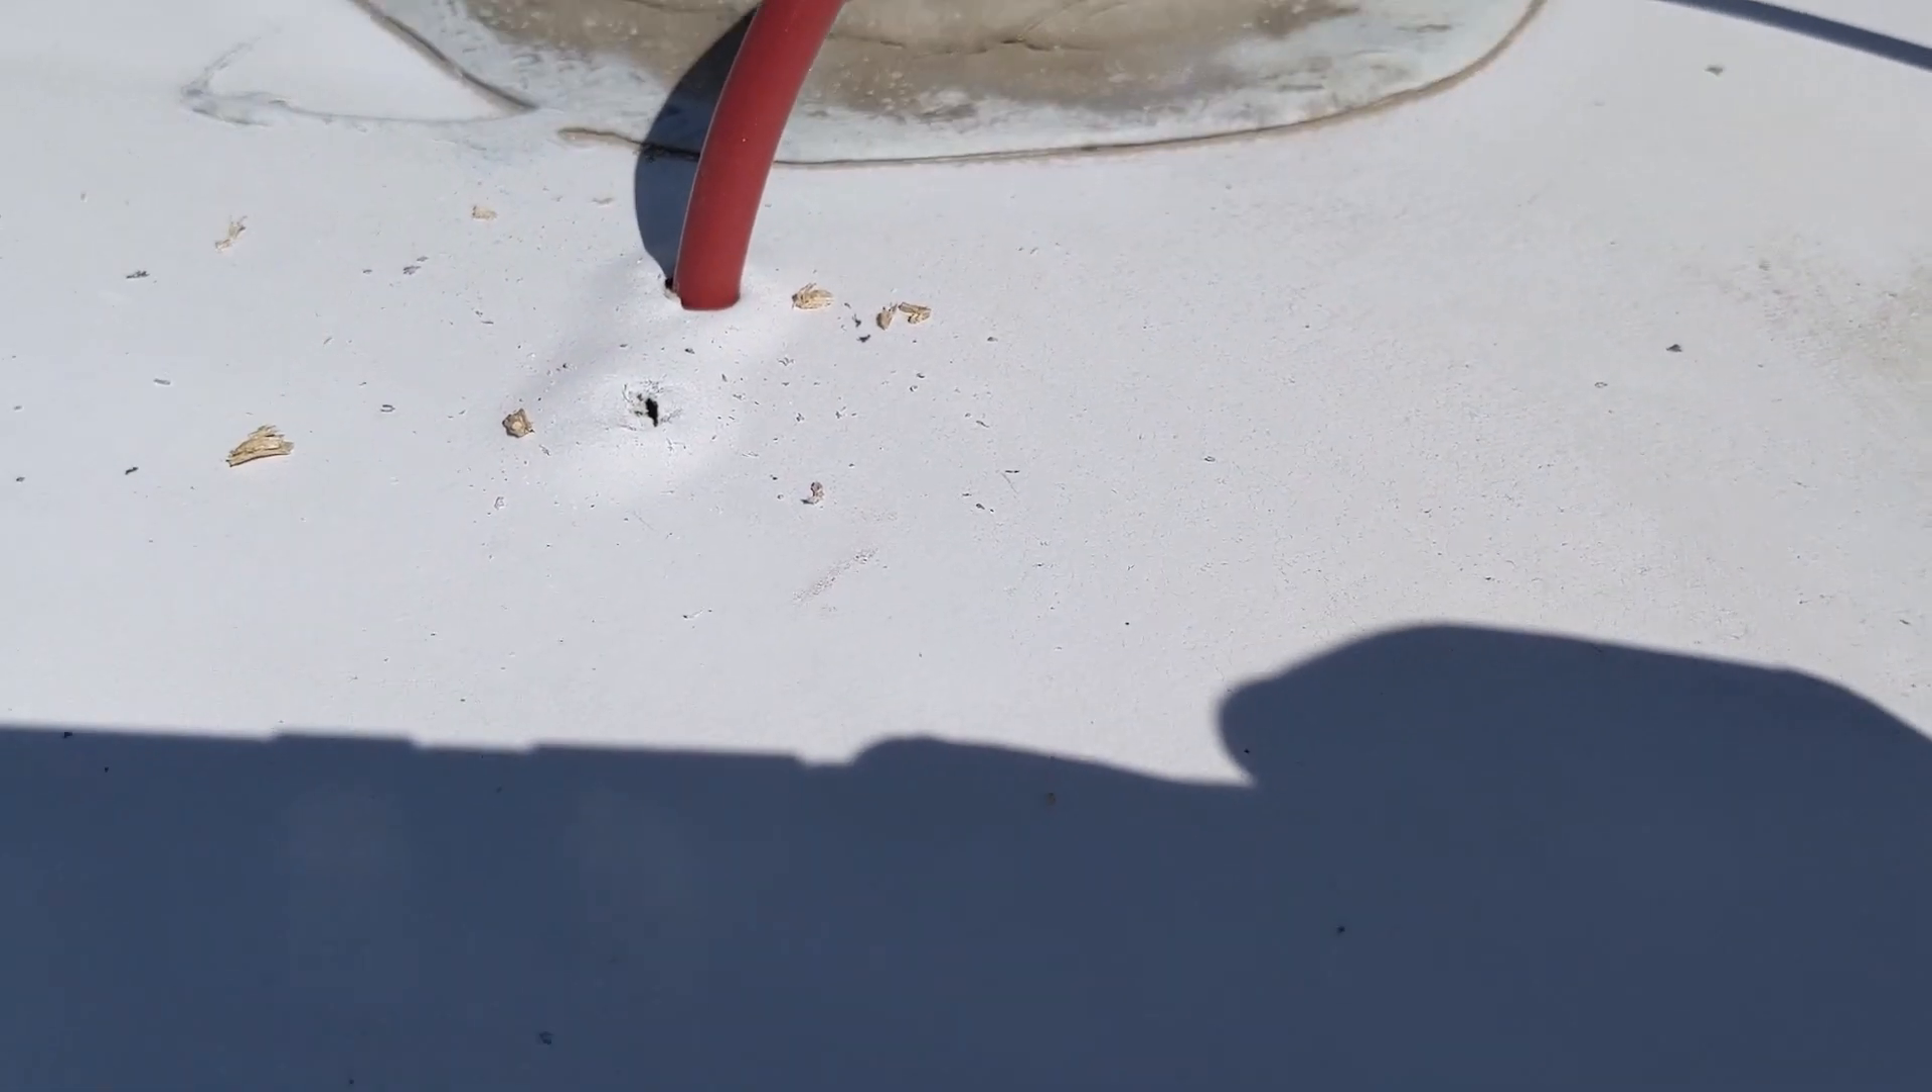So you can see I've started one hole, fishing one wire through.